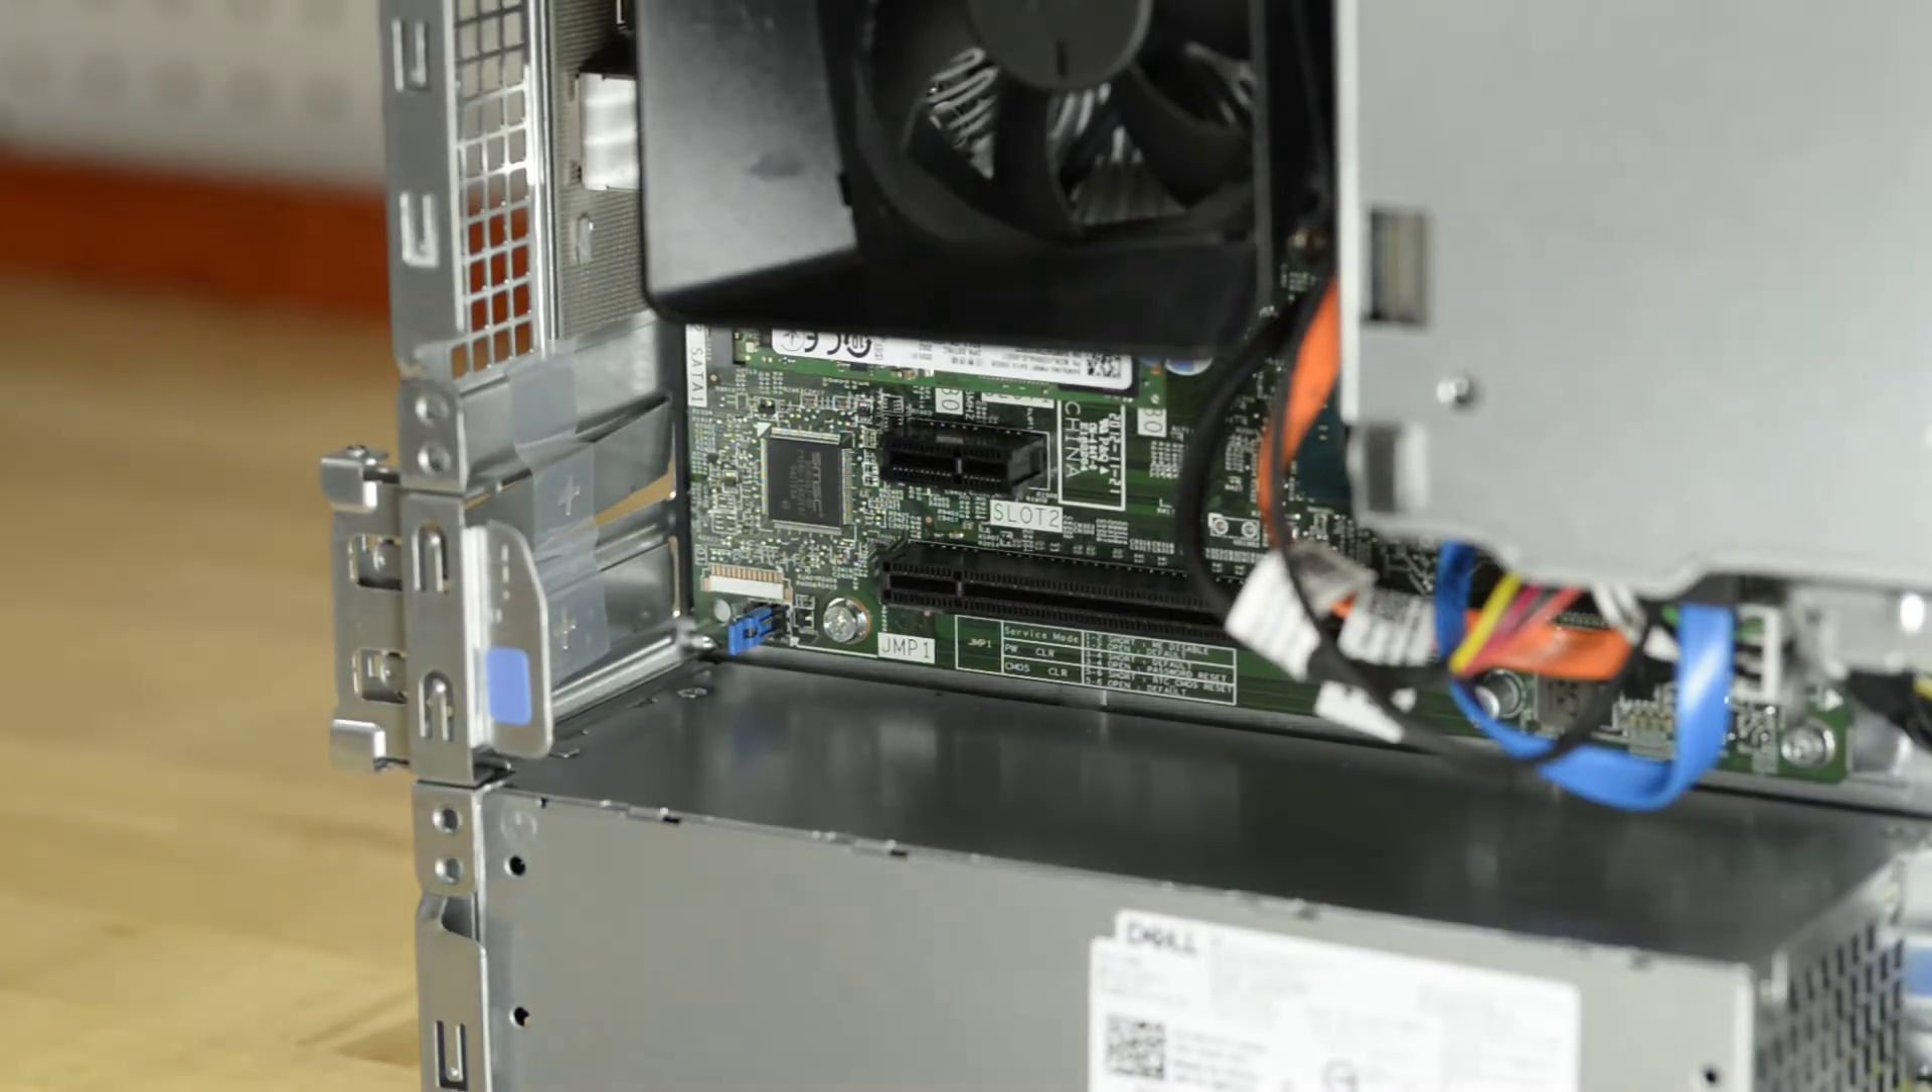Okay, we've got the side removed.